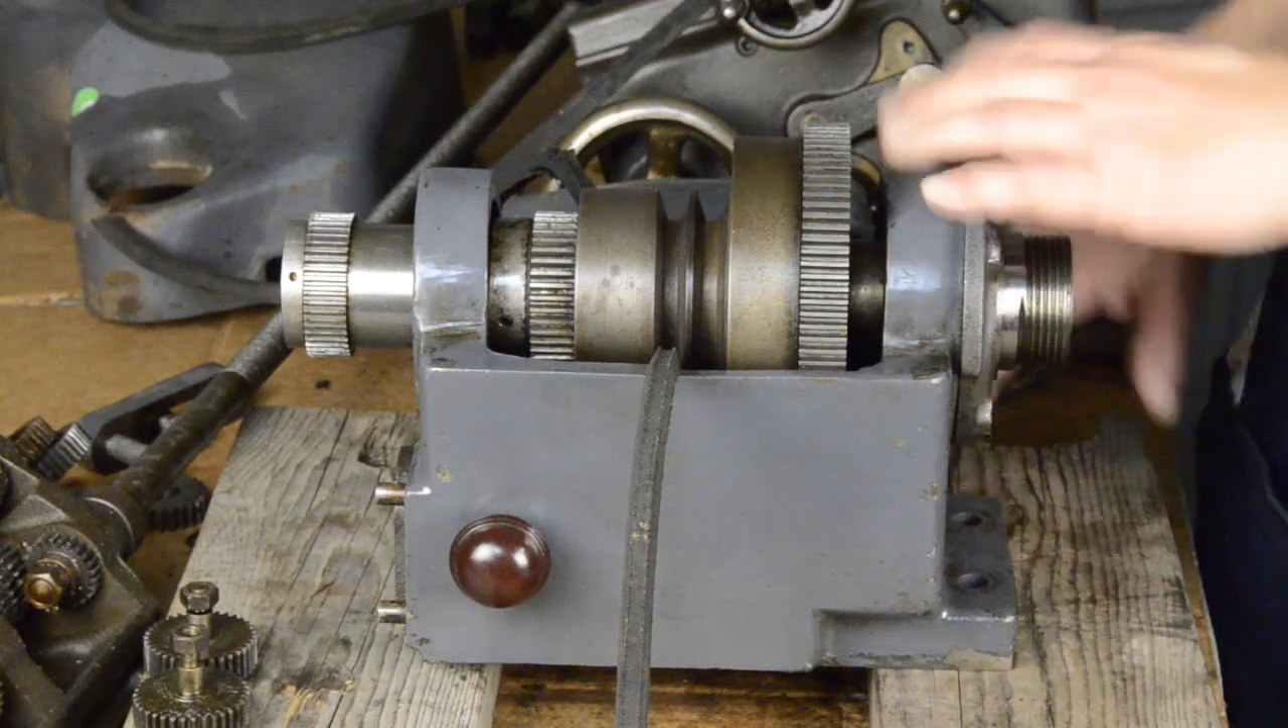Well, I've got the headstock pulled off of the lathe. I've got it cleaned up, partially cleaned up.